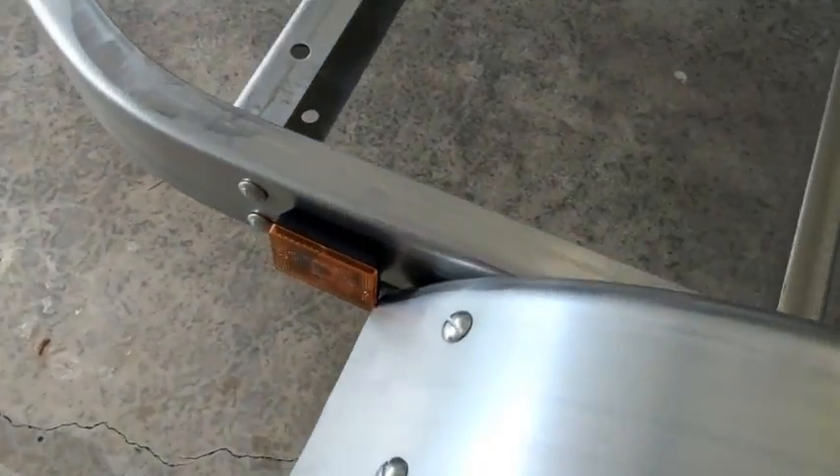Watch this clearance right here it's very close to the light it was touching it right there.